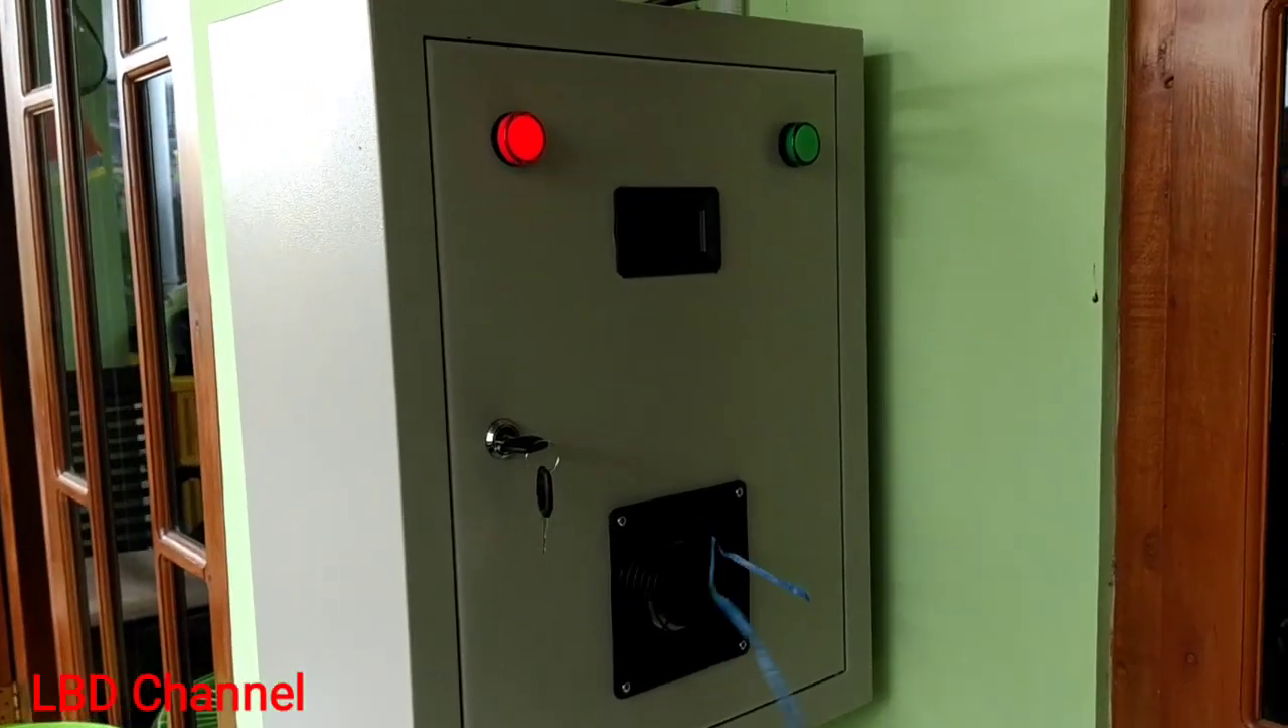Sekarang Untuk Box Panel Sudah Selesai Dipasang Termasuk Kabel Kabel Dan Meletakkannya Di Dinding.